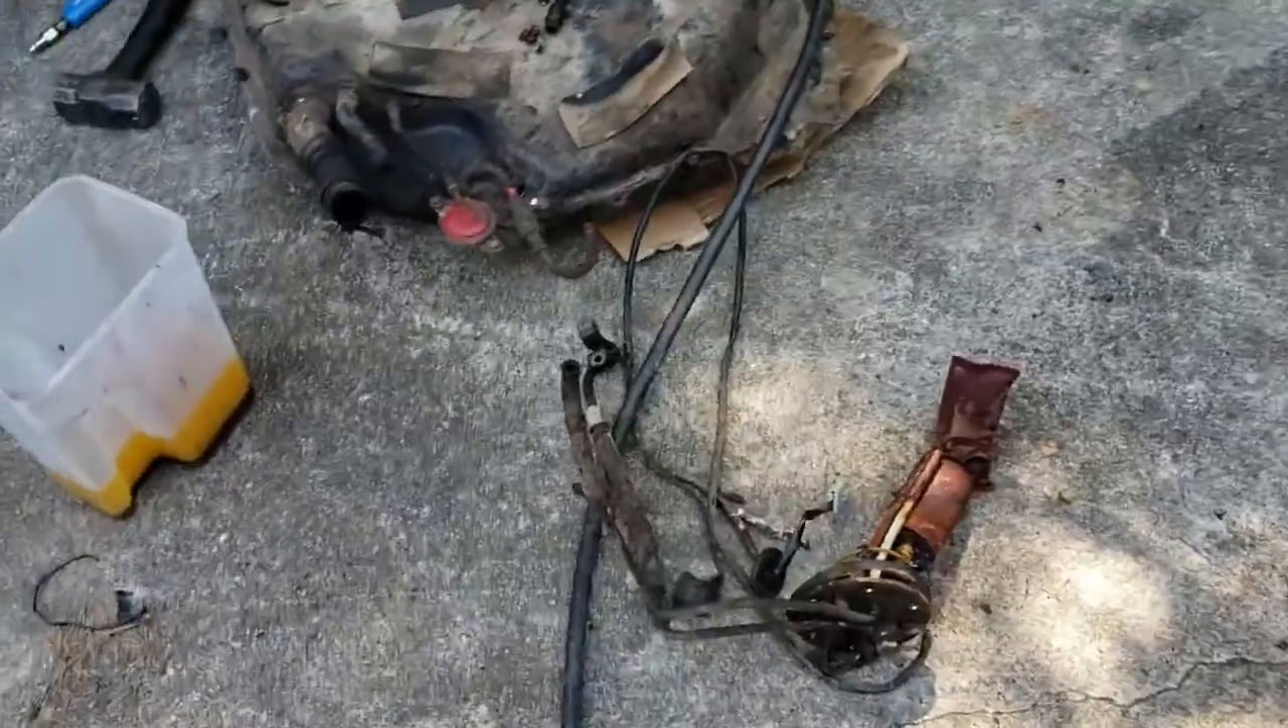All right we got the old fuel pump out.